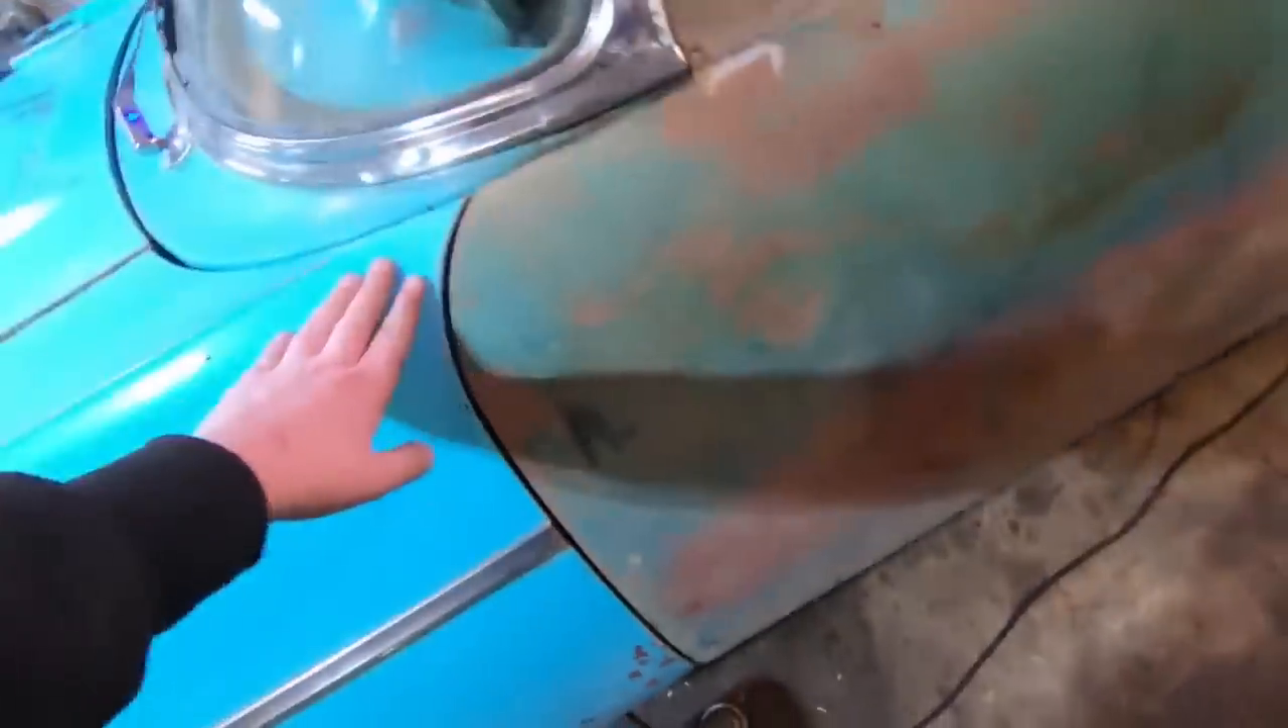But, so, you can see my fender gap is pretty good.